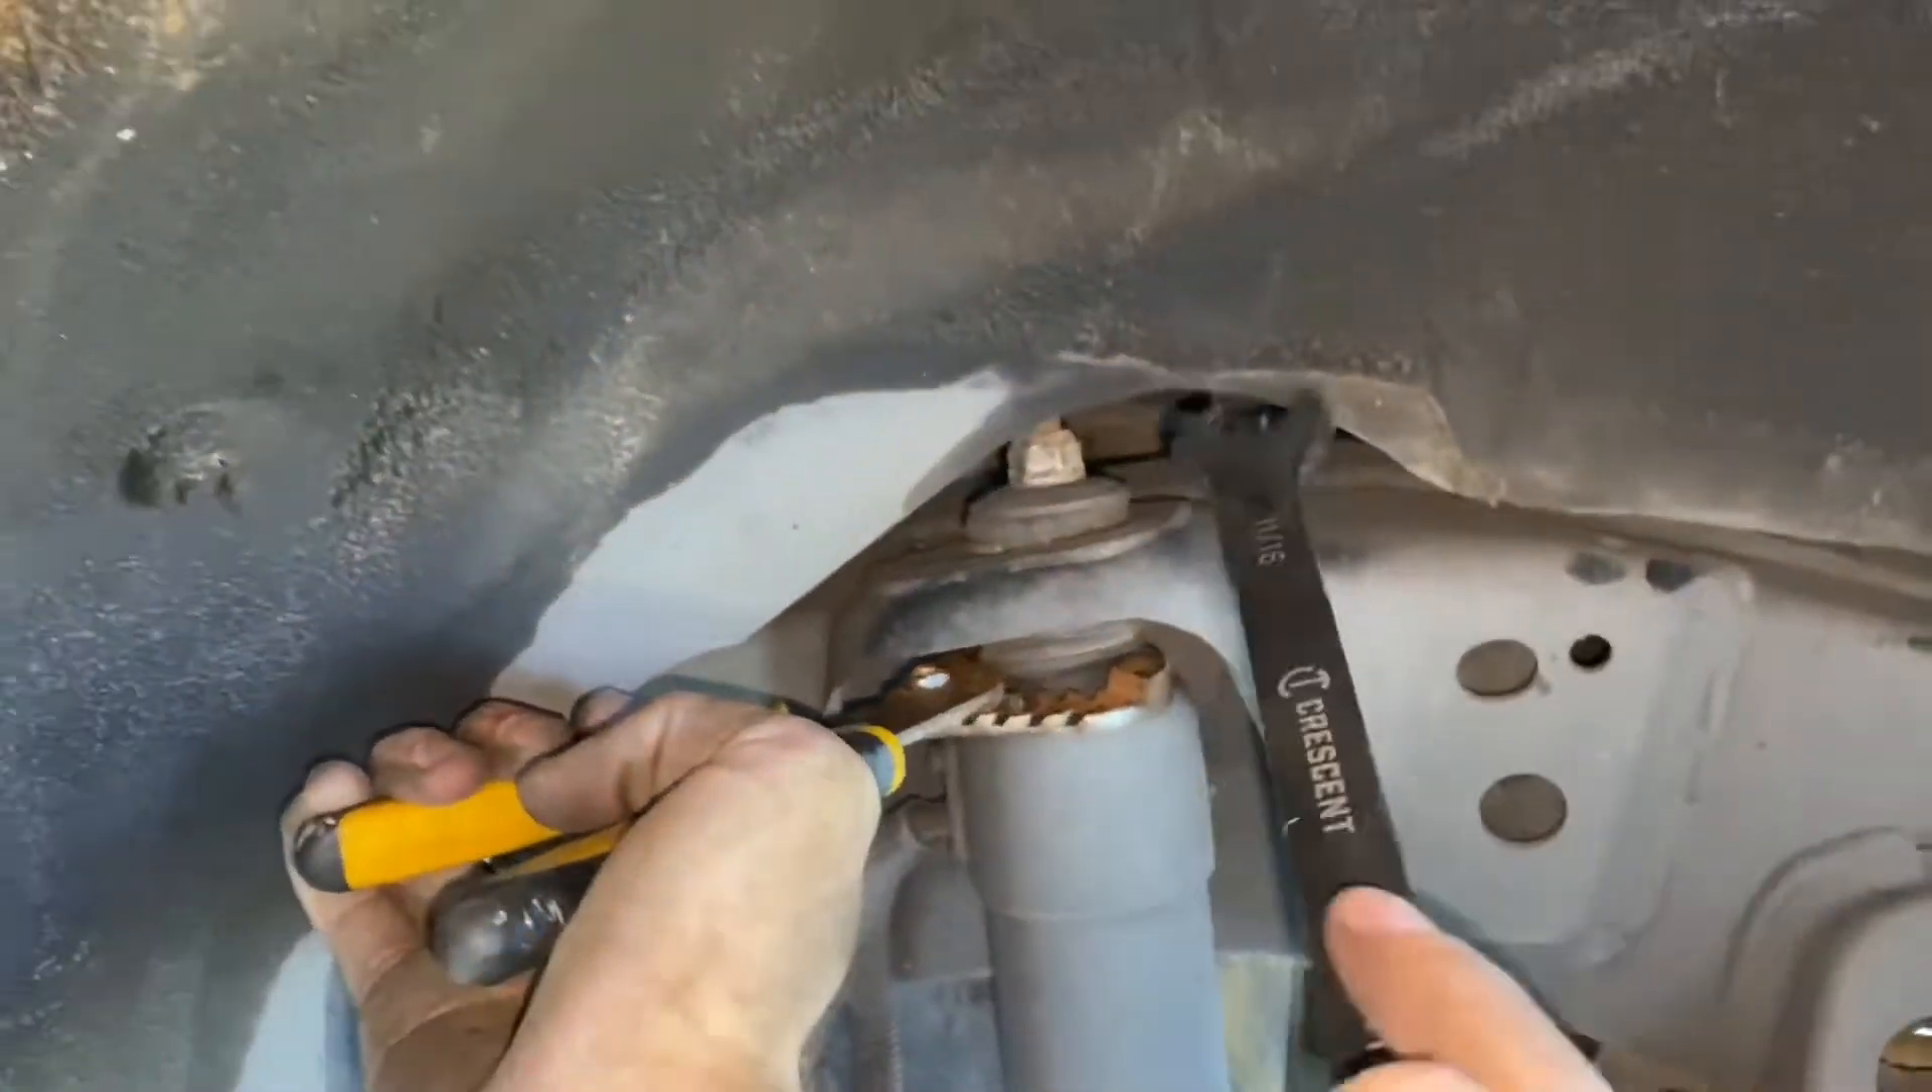Now I just got to get the old shocks out.